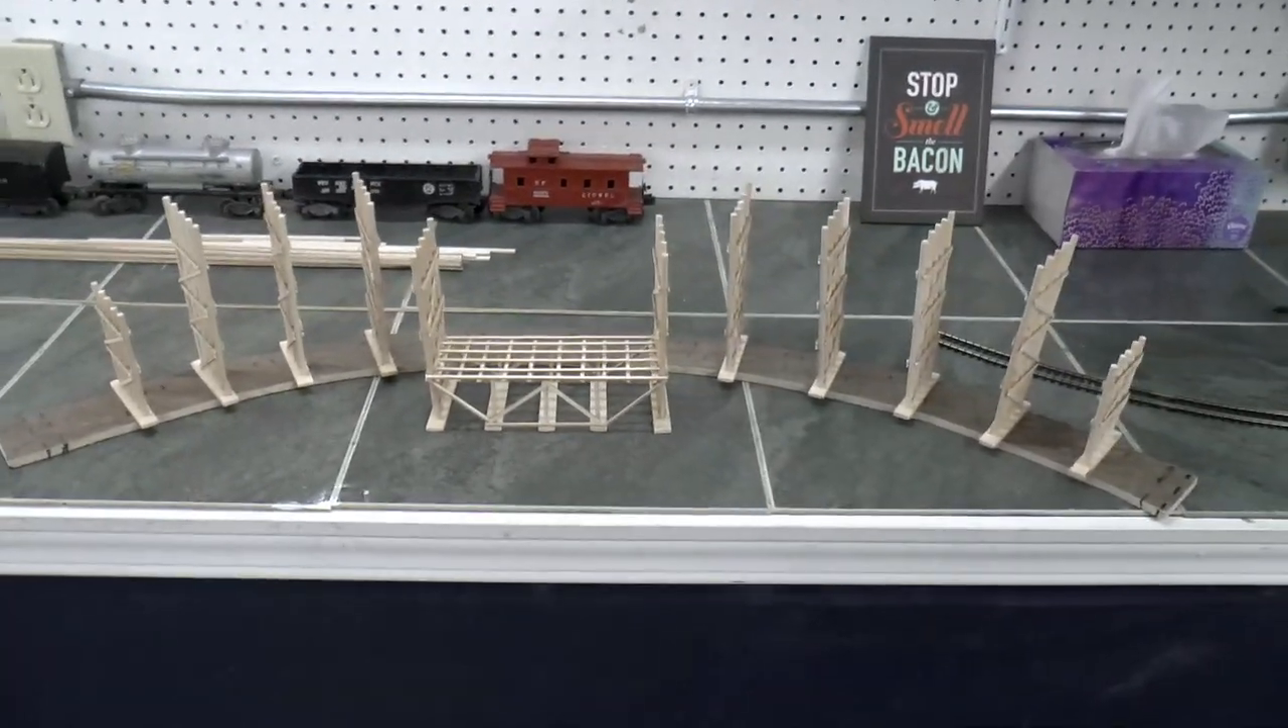And you see I did create the centerpiece here, the center support for the curve.